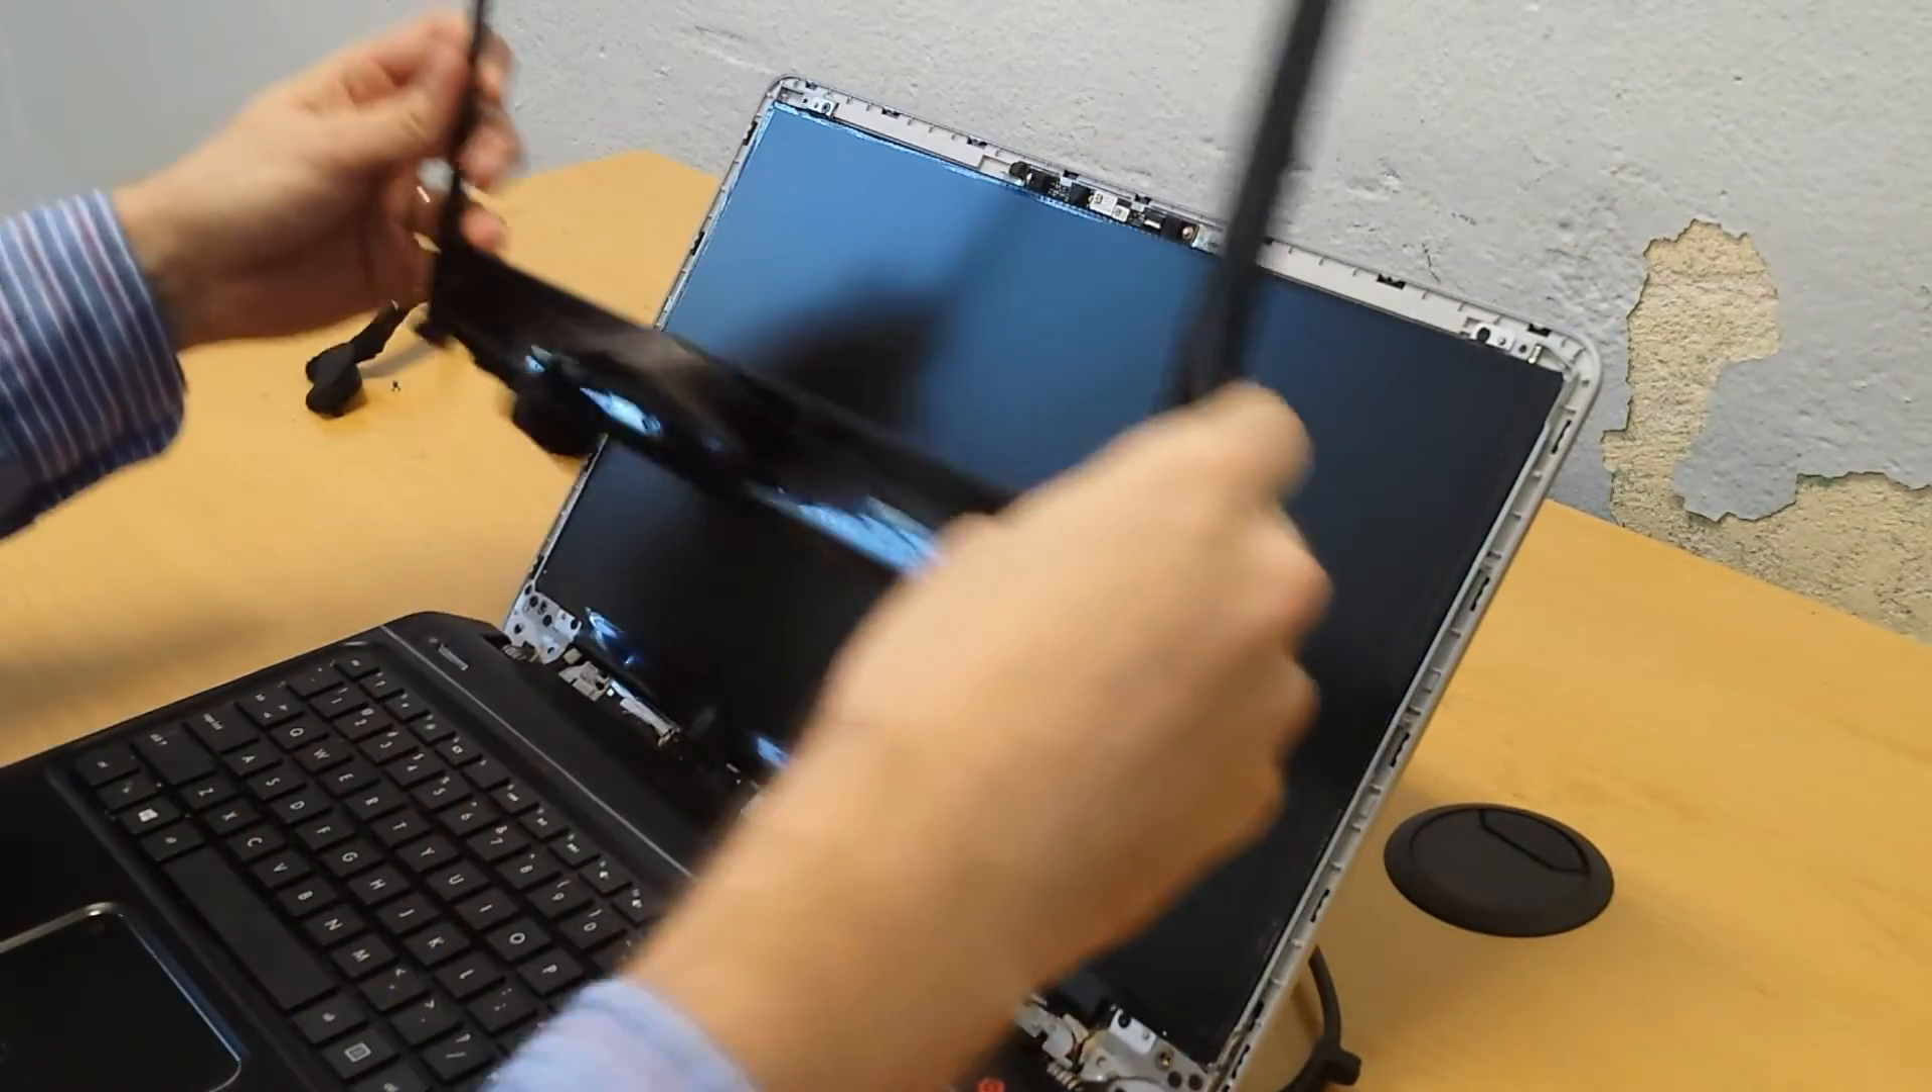The only thing left is to put the plastic bezel back on.